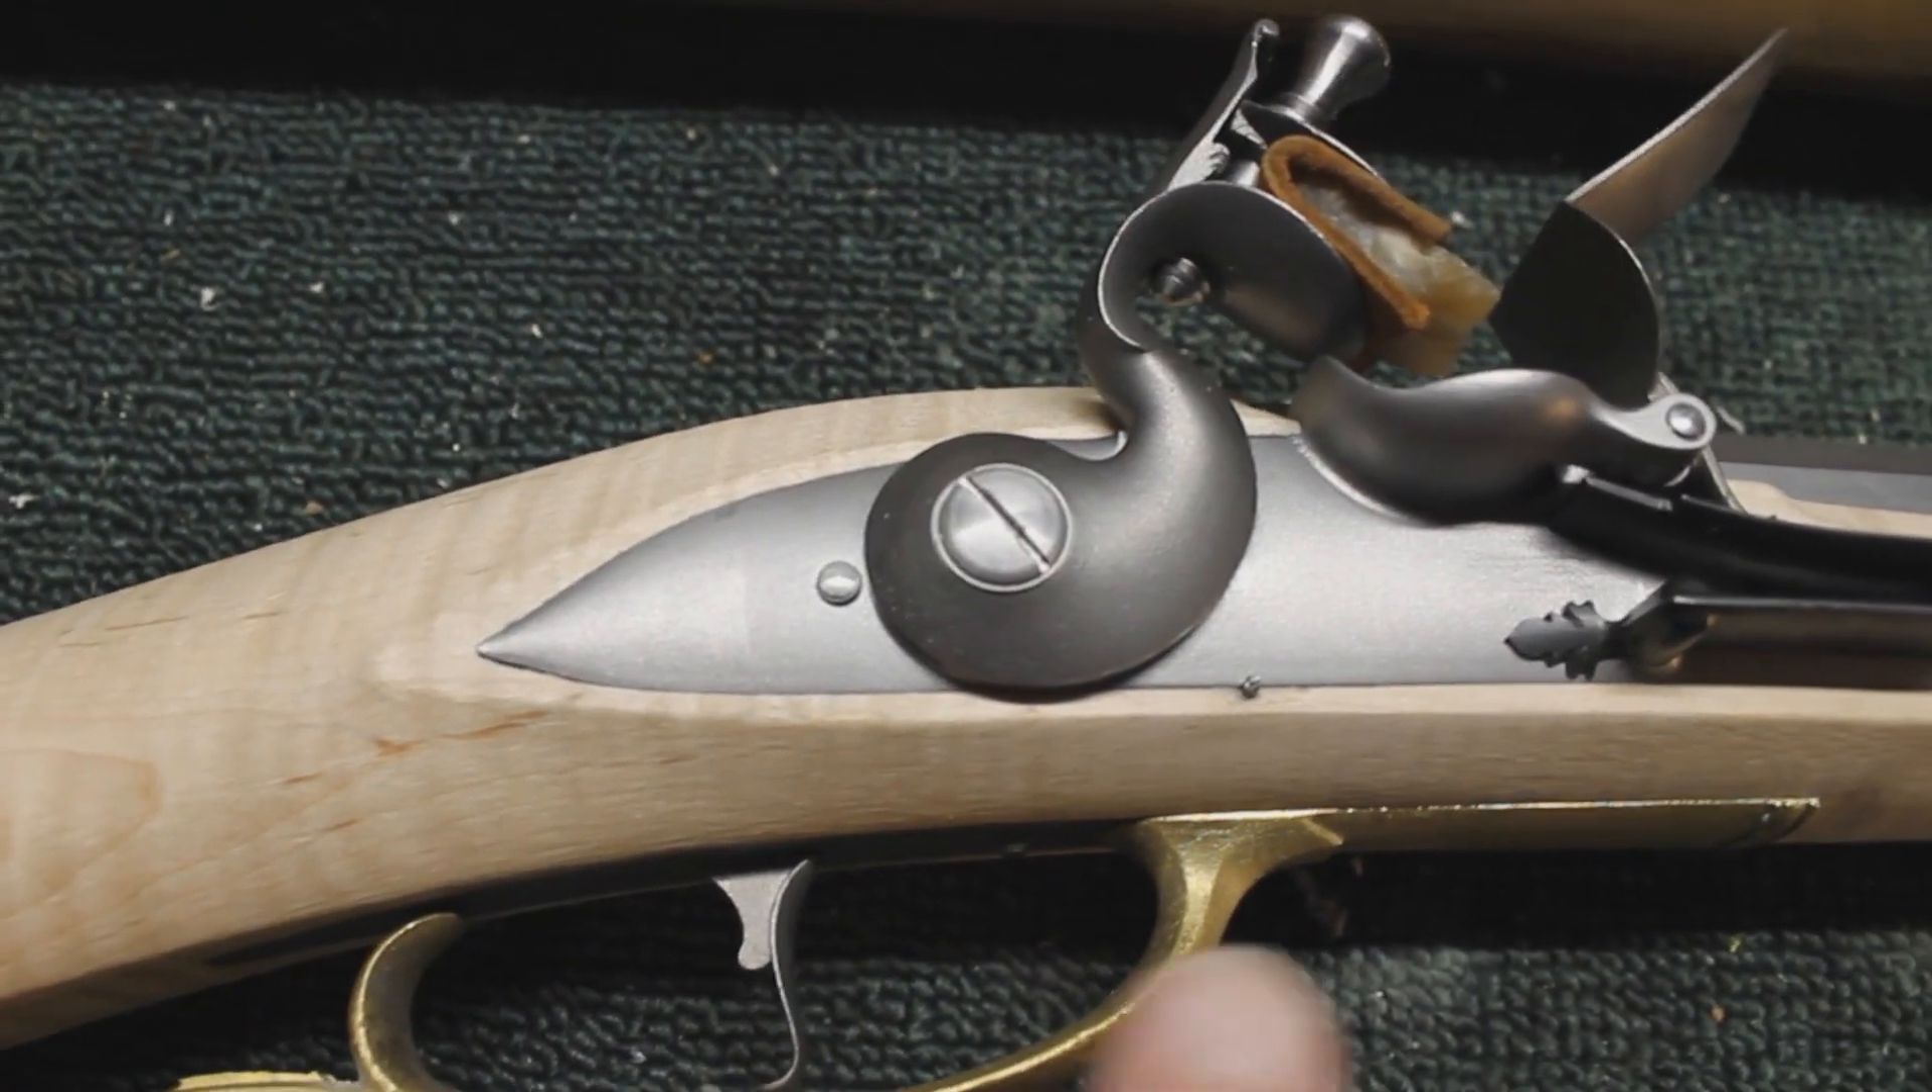Lock fitment is really nice.